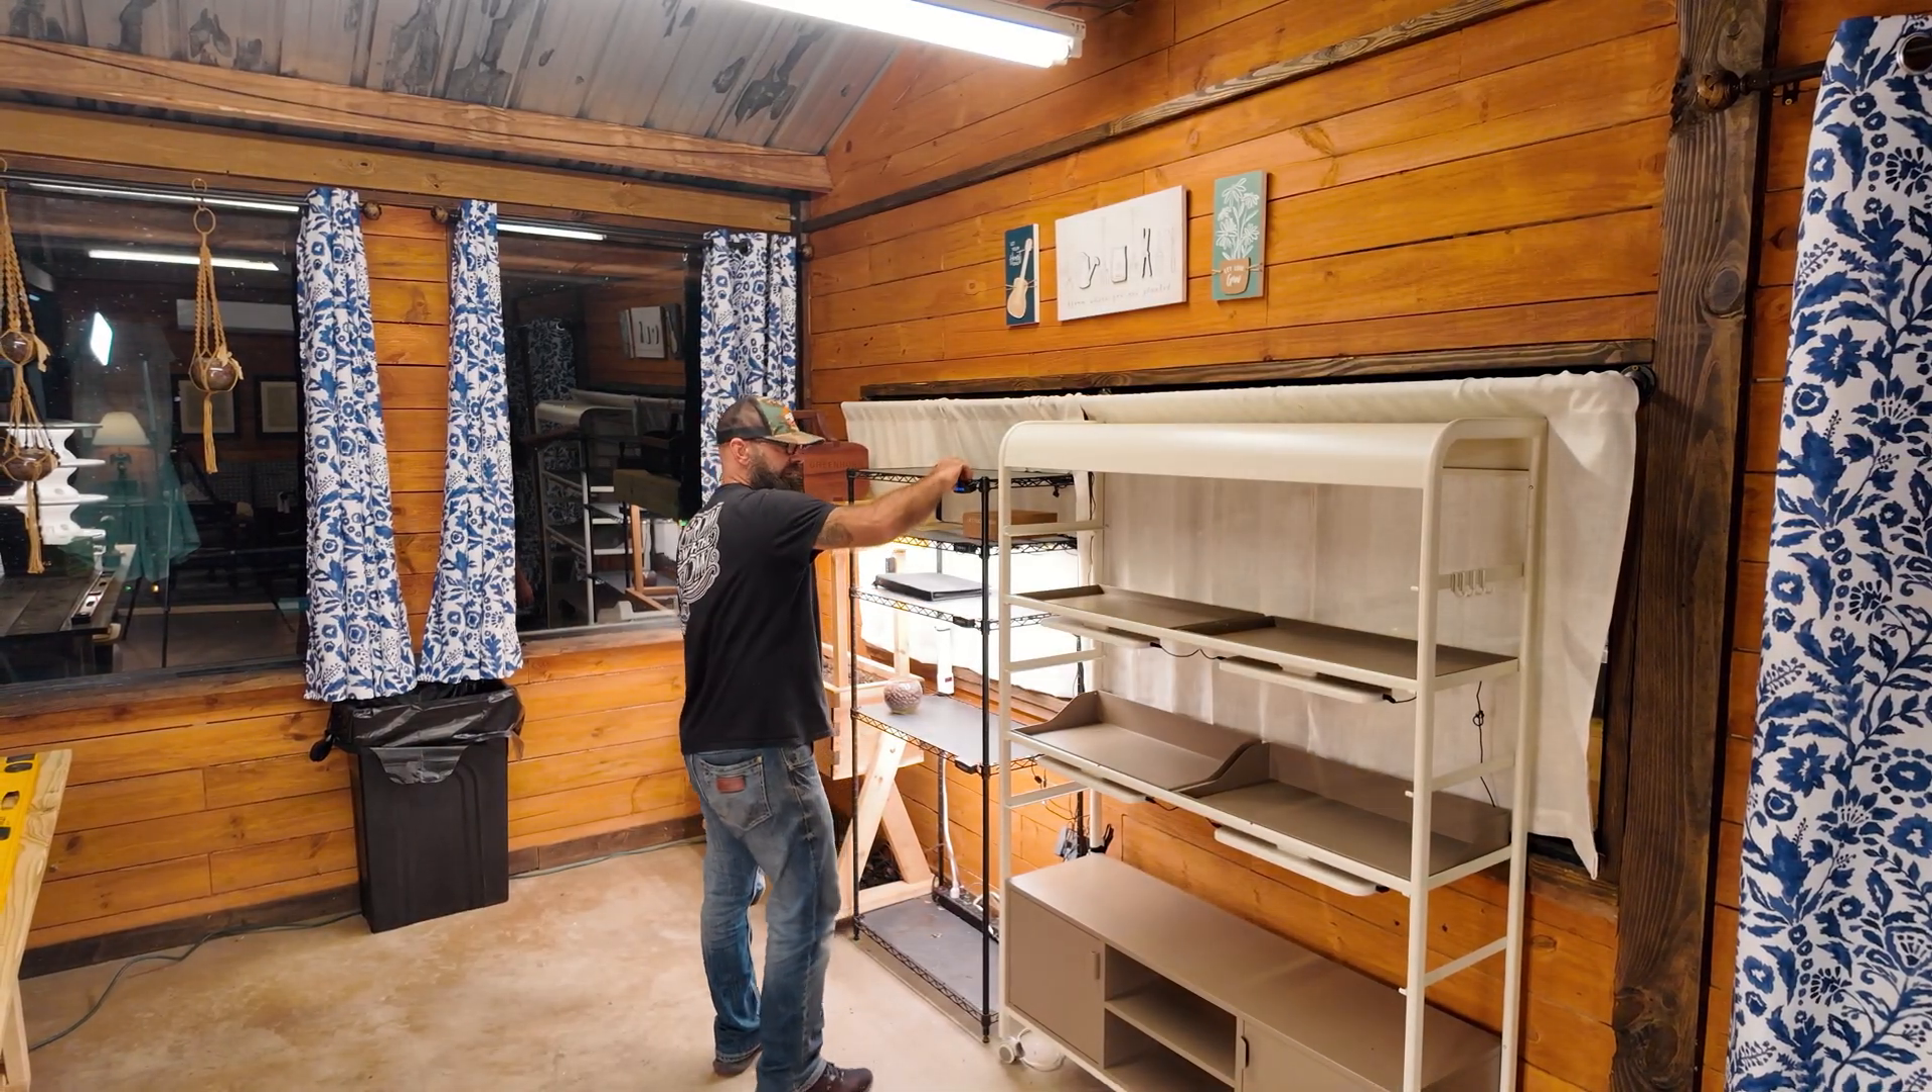All right, we got the shelves in place, let's turn these on.